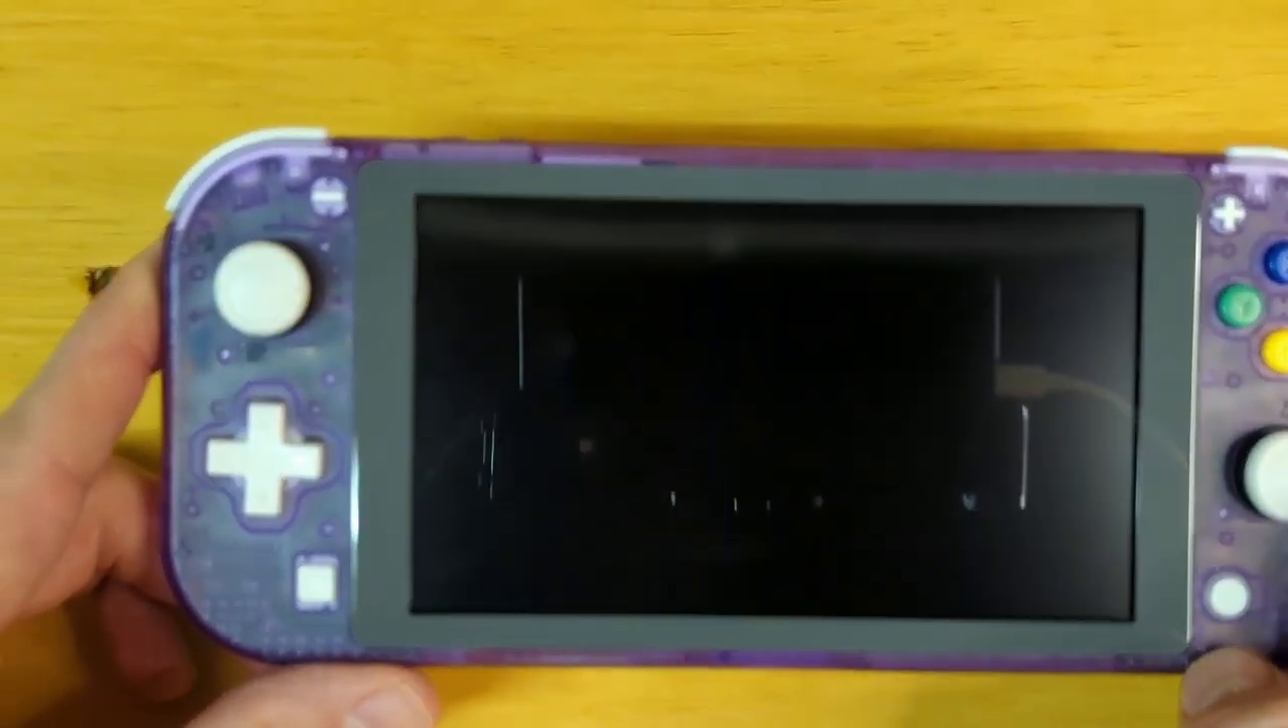And with that, our Nintendo Switch Lite Shell Swap is complete.